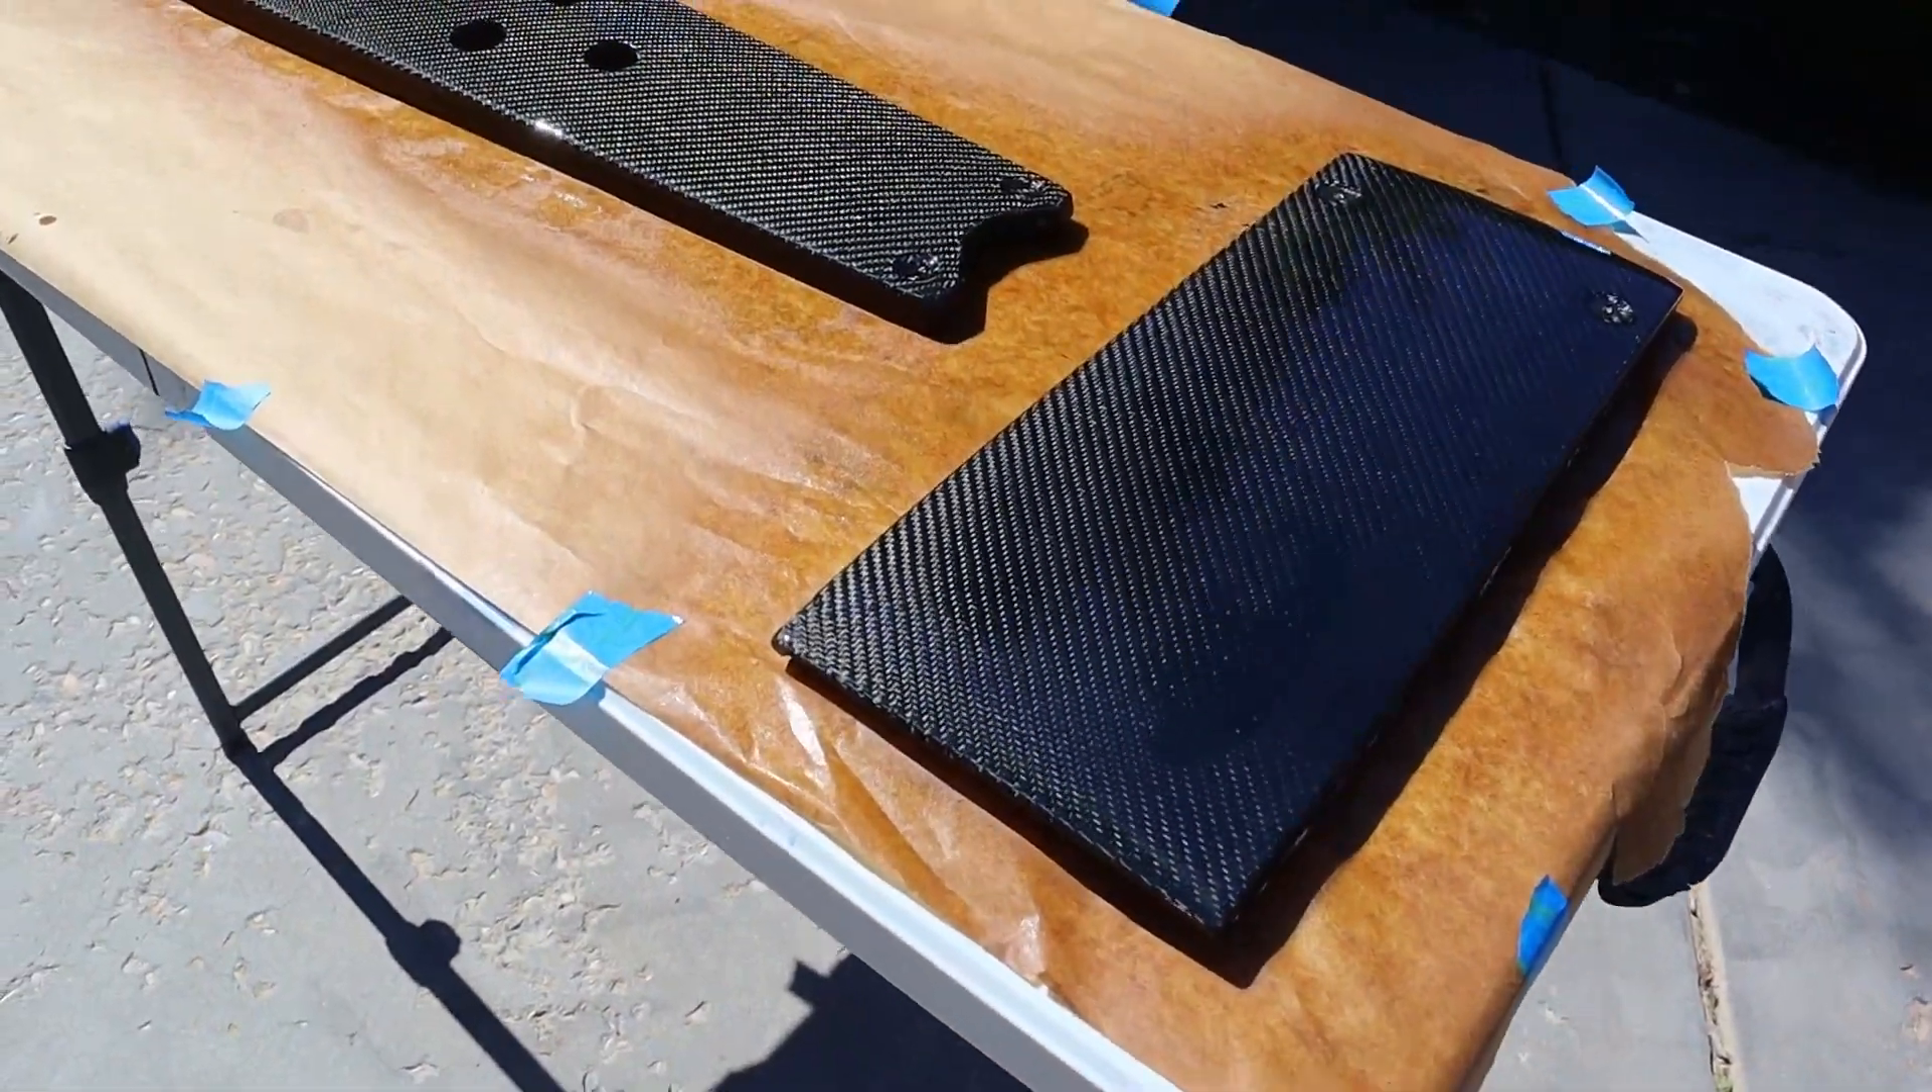All that's left is cutting out all the holes that were there before and getting all the gauges and gear selector and things mounted.